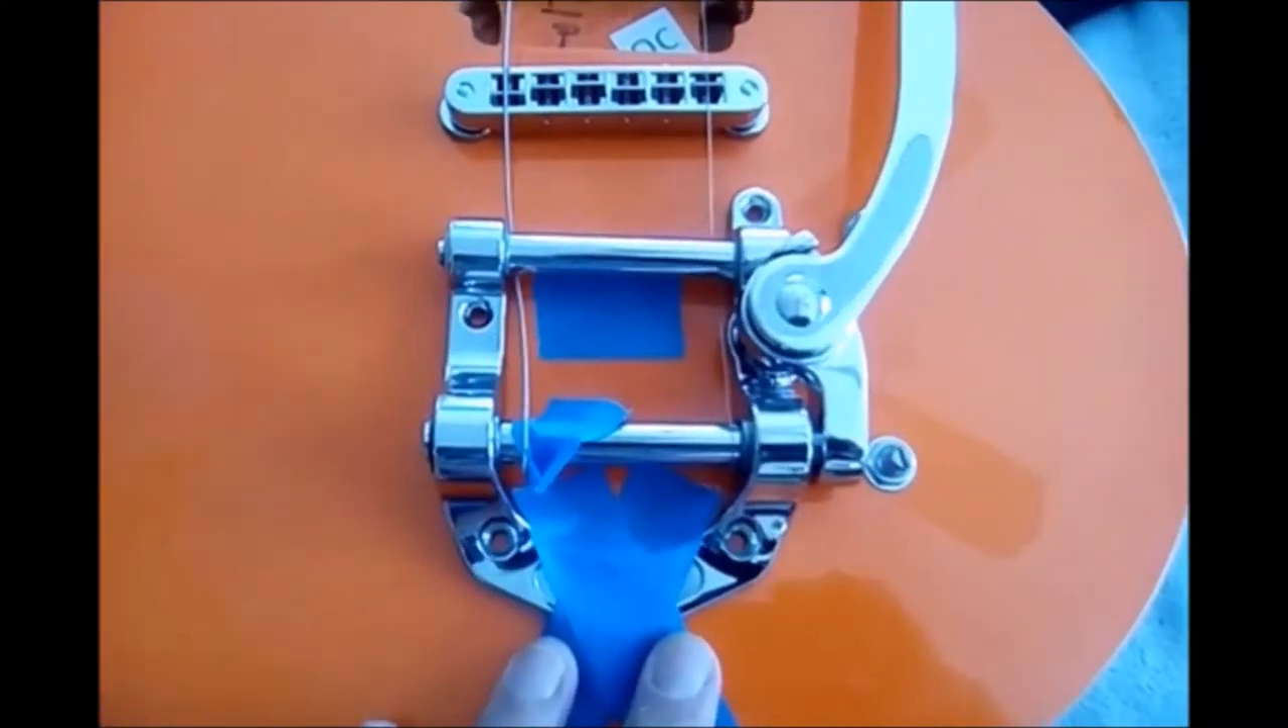All right, so I'm almost there, I'm almost there, and I've got the vibrato in place by just taping it down so it doesn't slide all over the place on me. It's not in its final position.